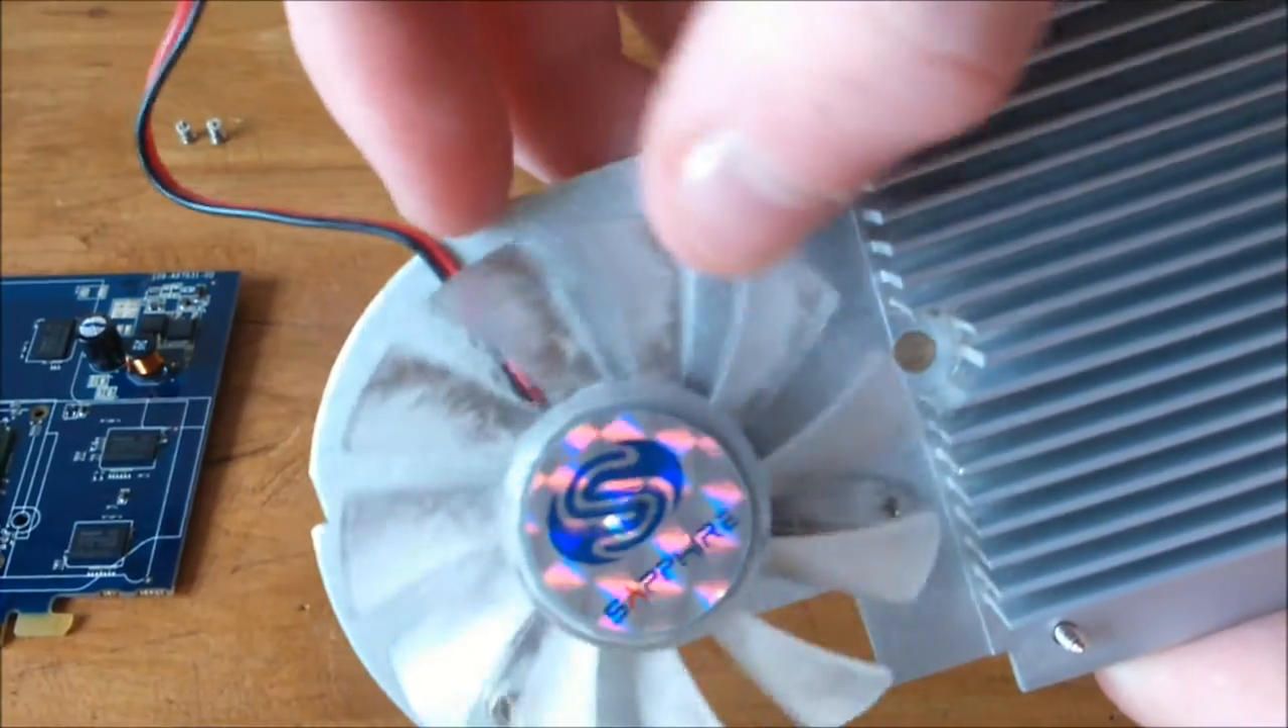As you can see all that dust under the fan so I now need to take the fan off.